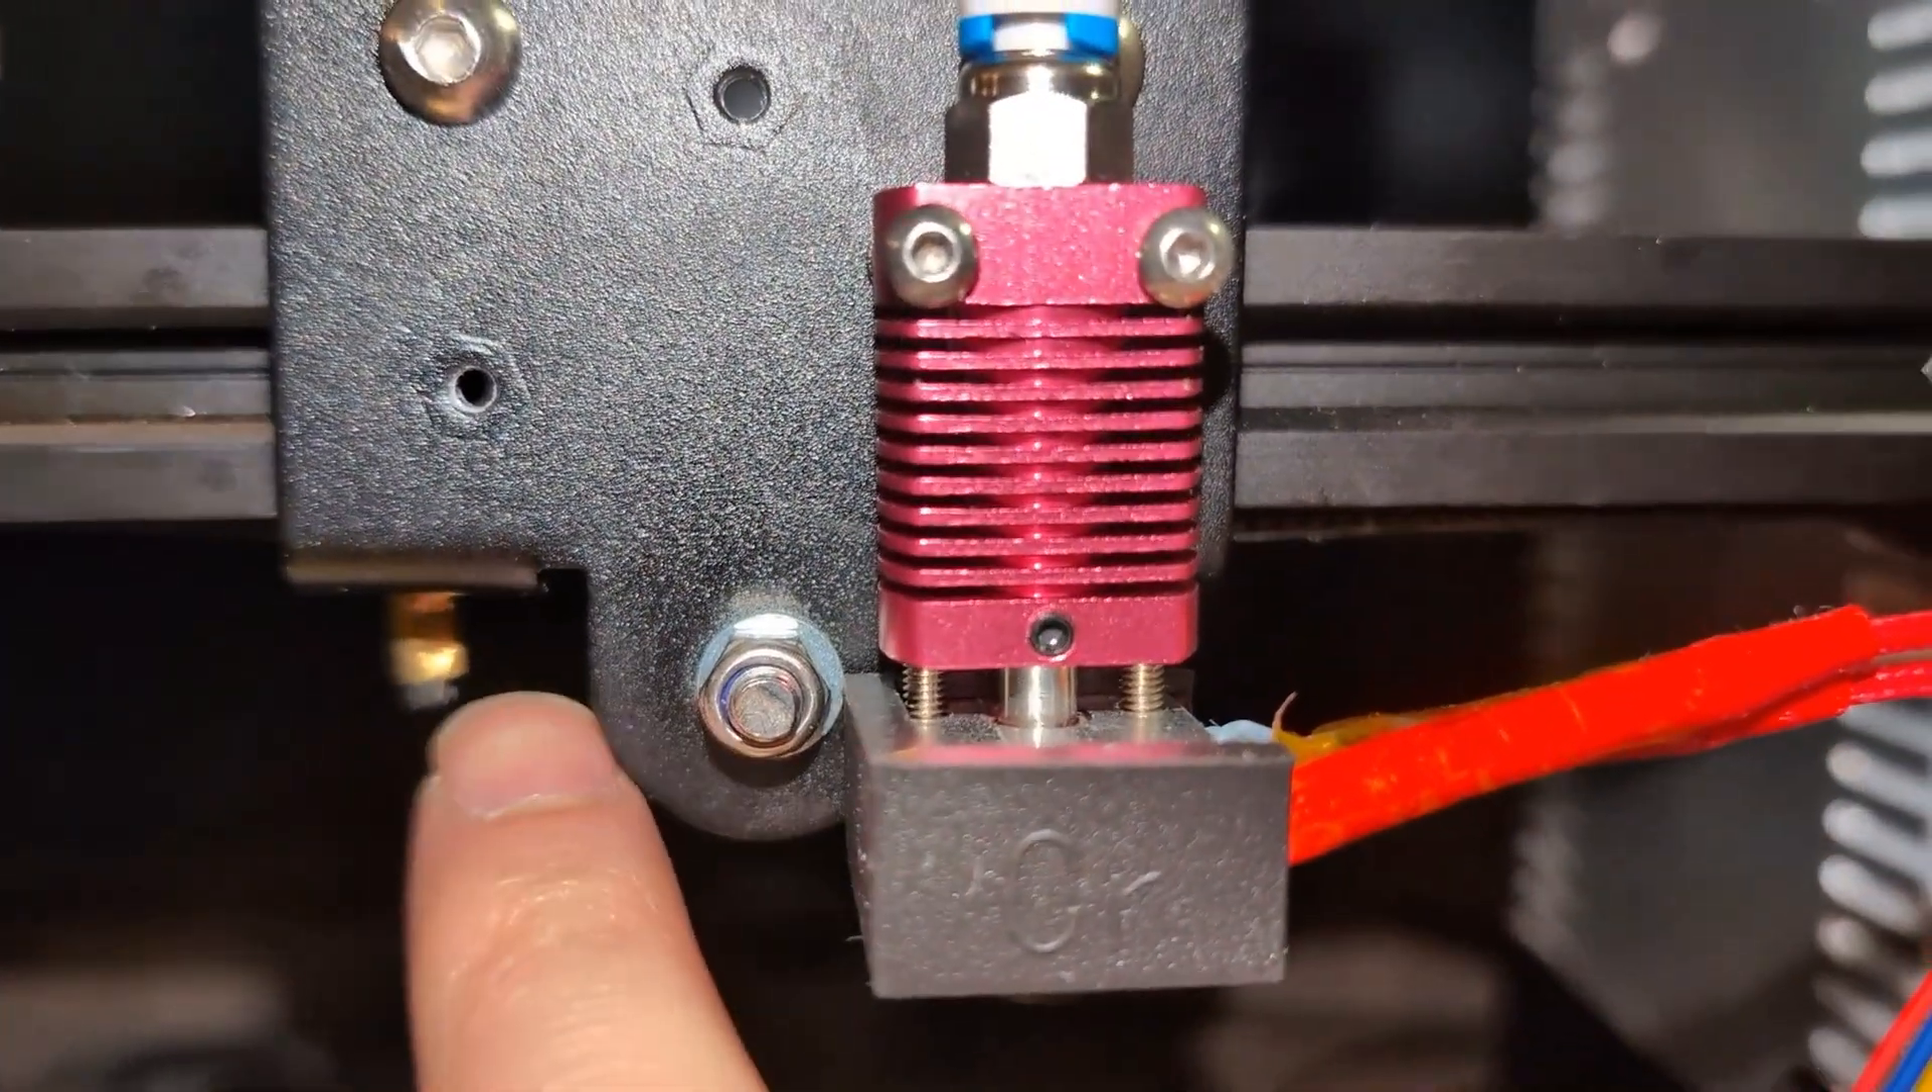I just finished putting on the sleeve and I mounted the hot end on the rail.